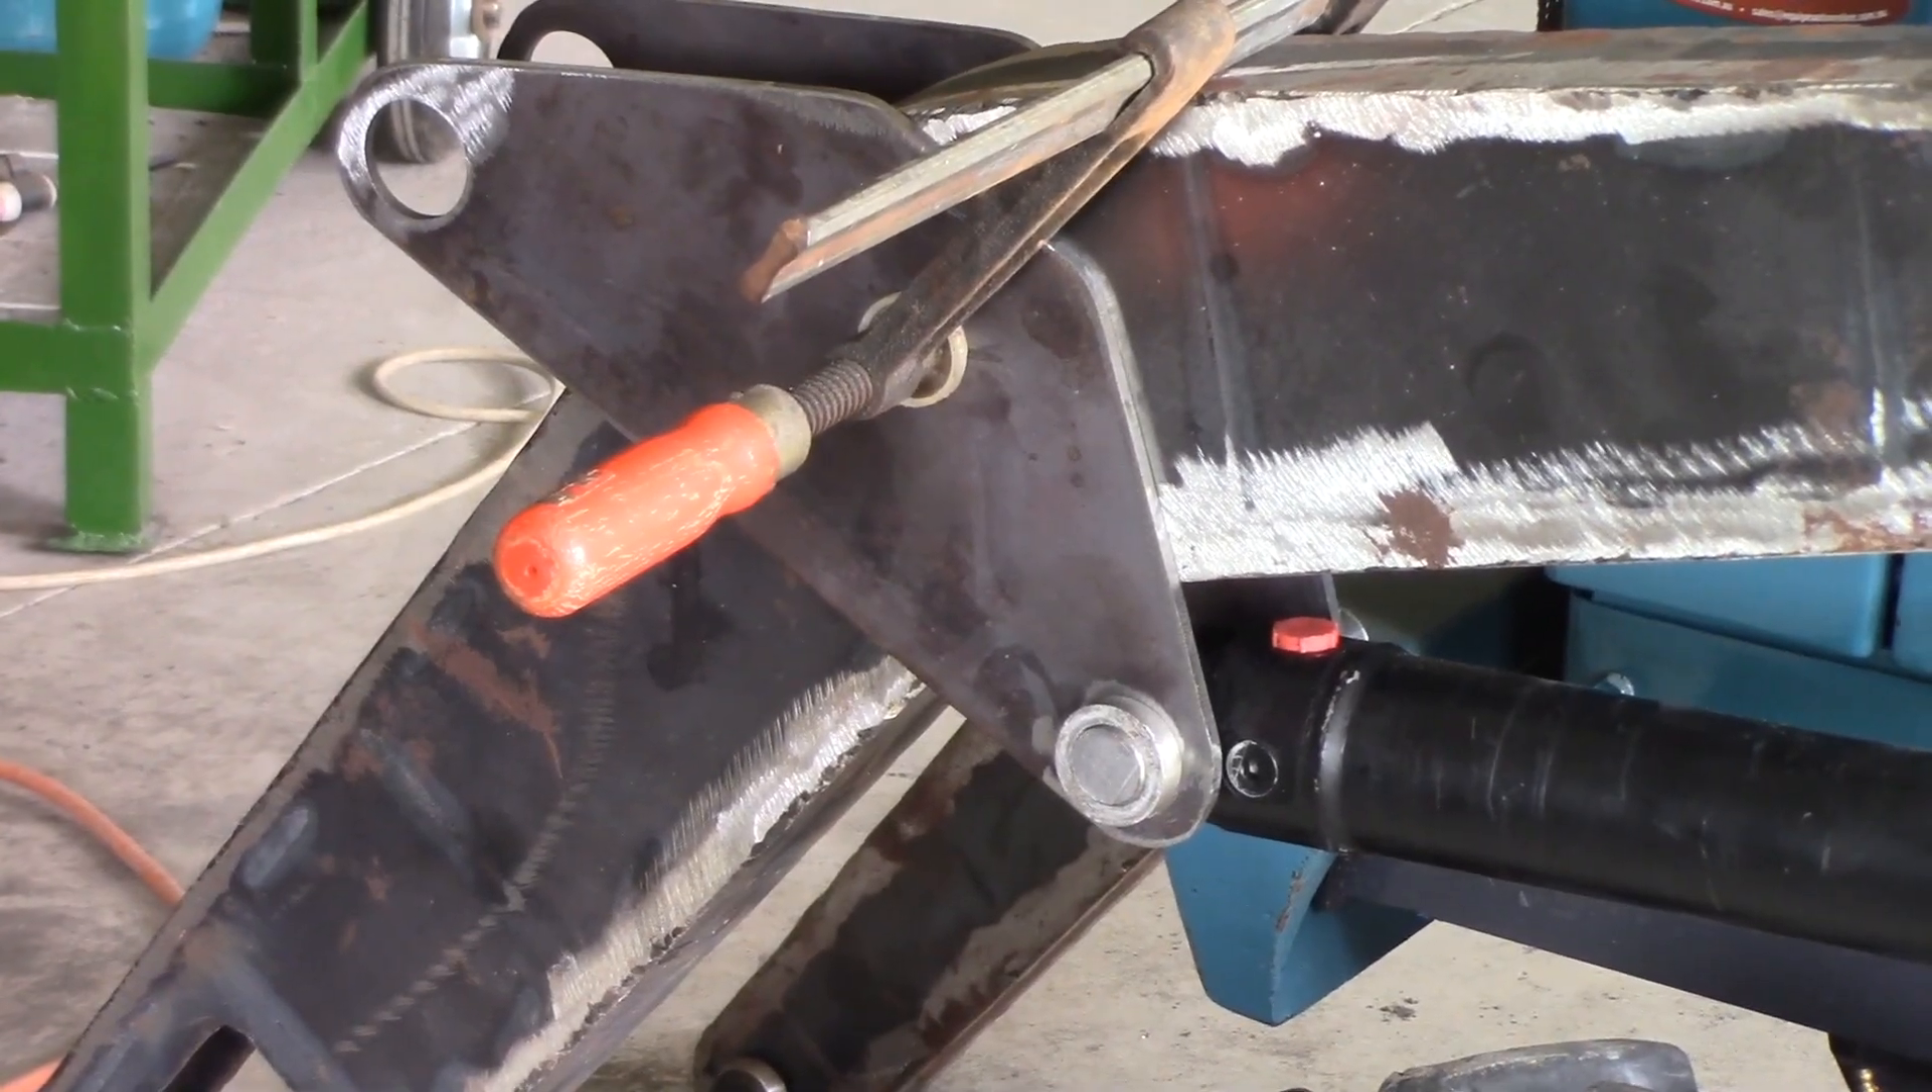I've got the side plates clamped into position there, just roughly.